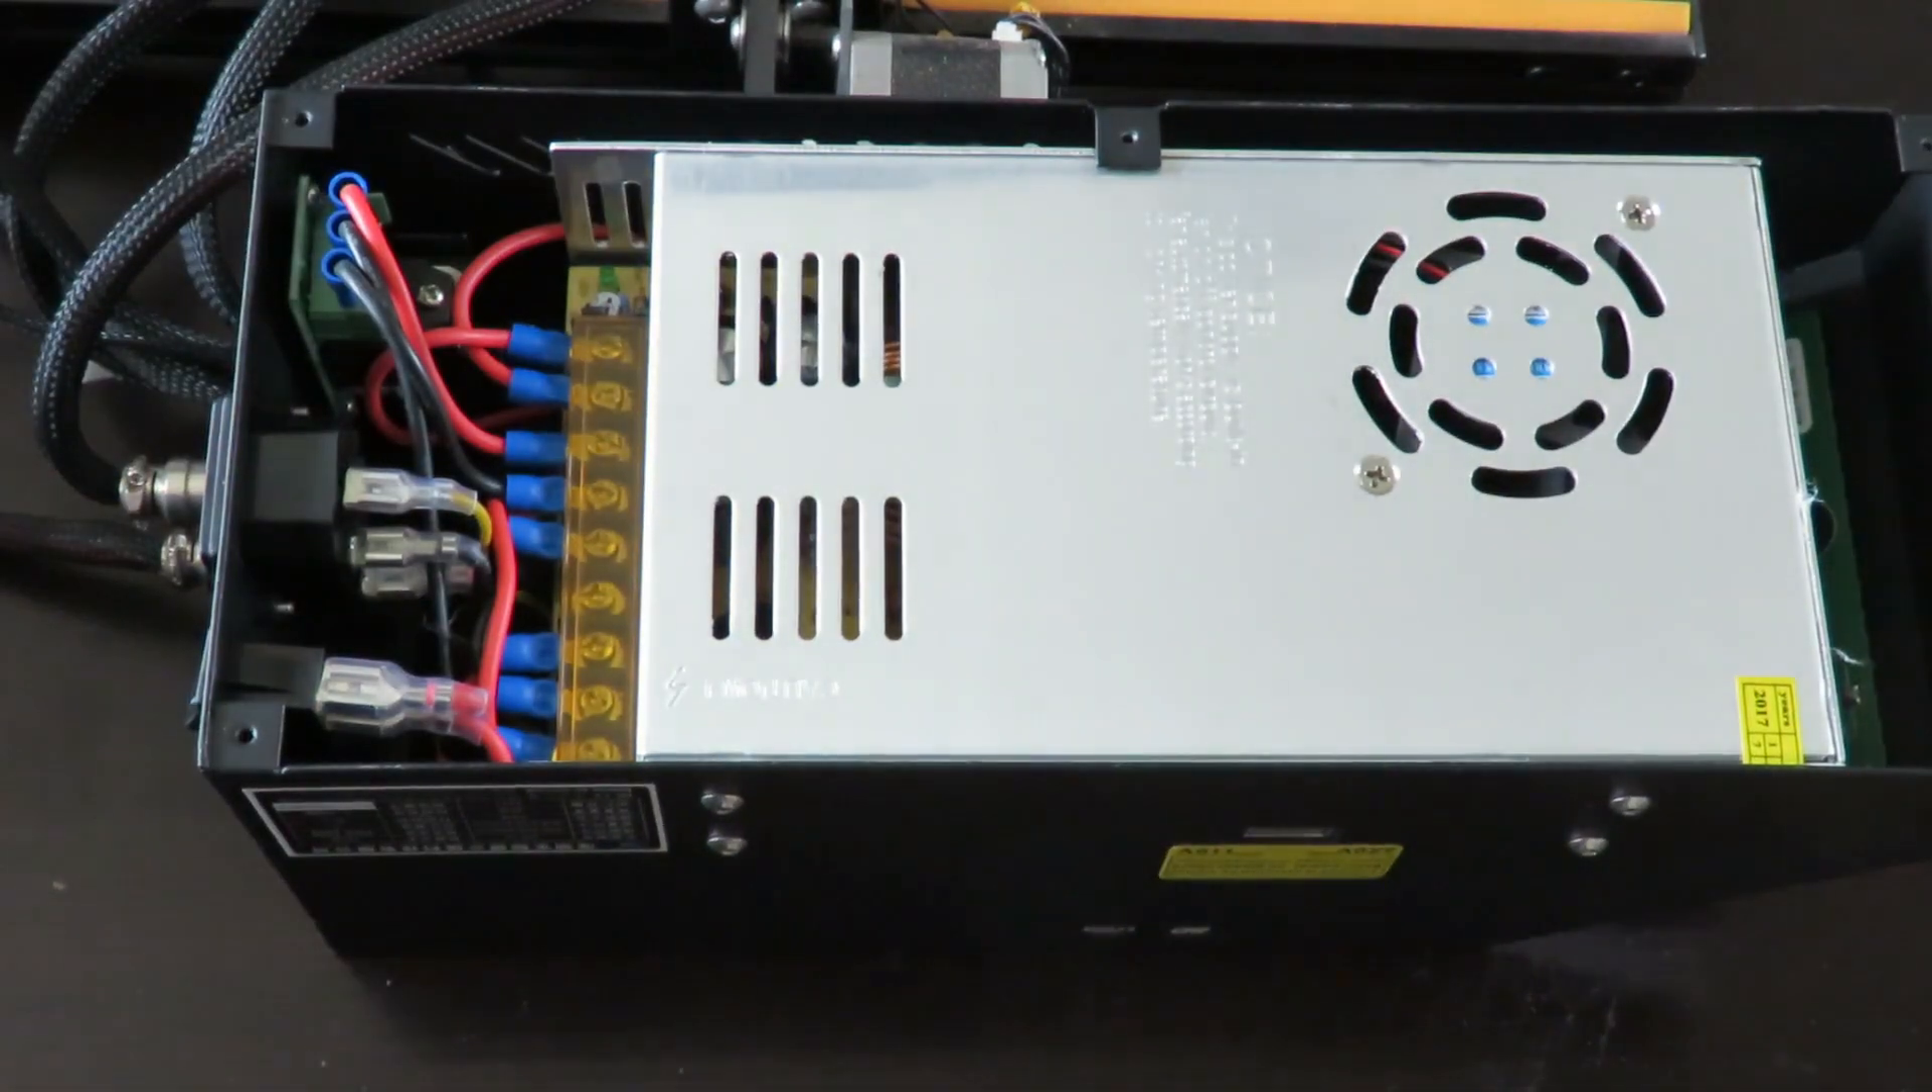I've now got the power supply screwed in position.